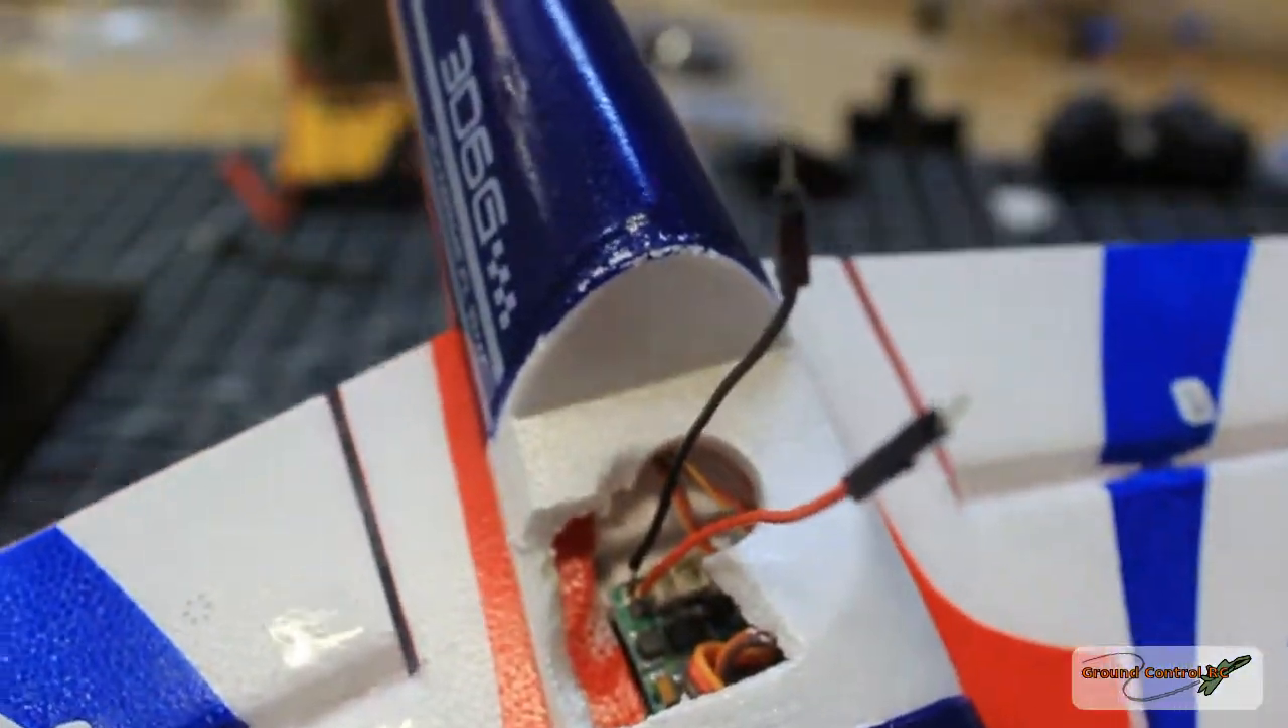I now have two two leads on here to power the micro FPV system.